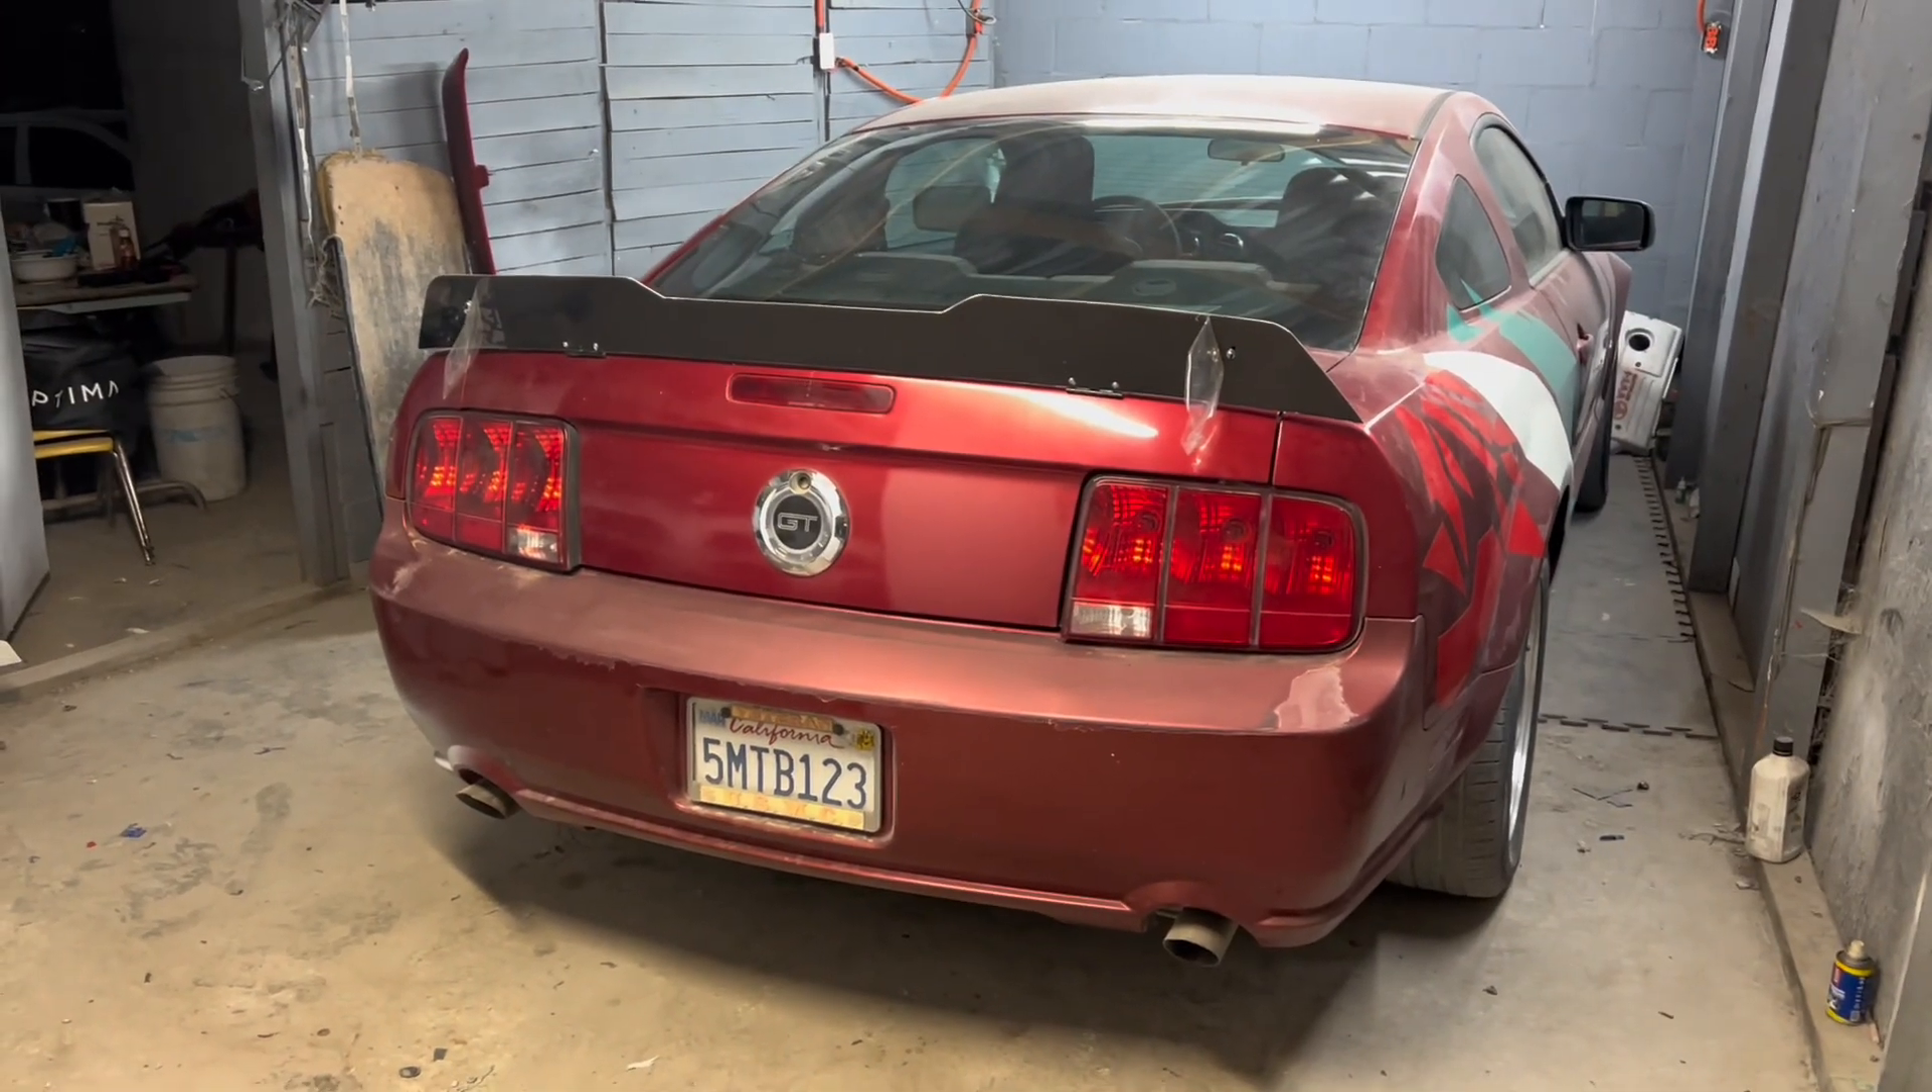Pues ya quedó instalada la pieza del alerón amigos.